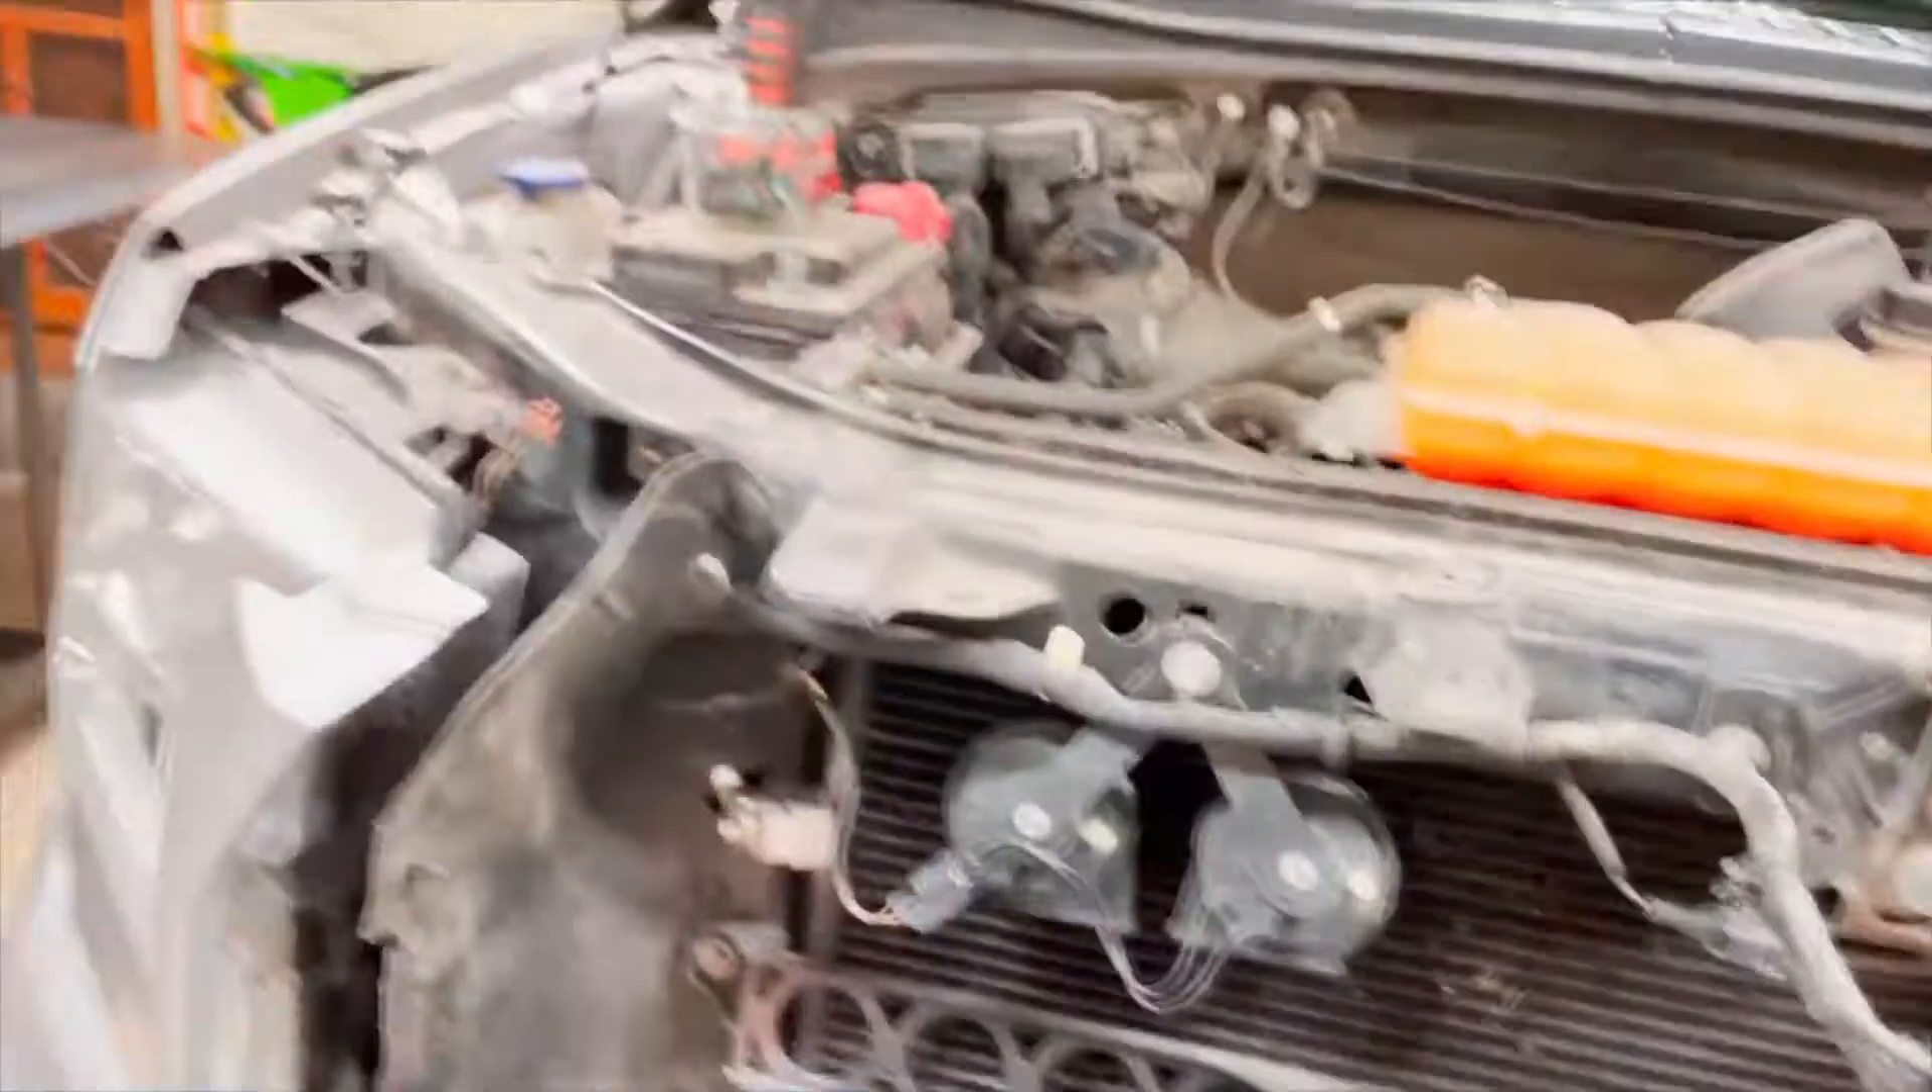All right so now we got the grill off of there.